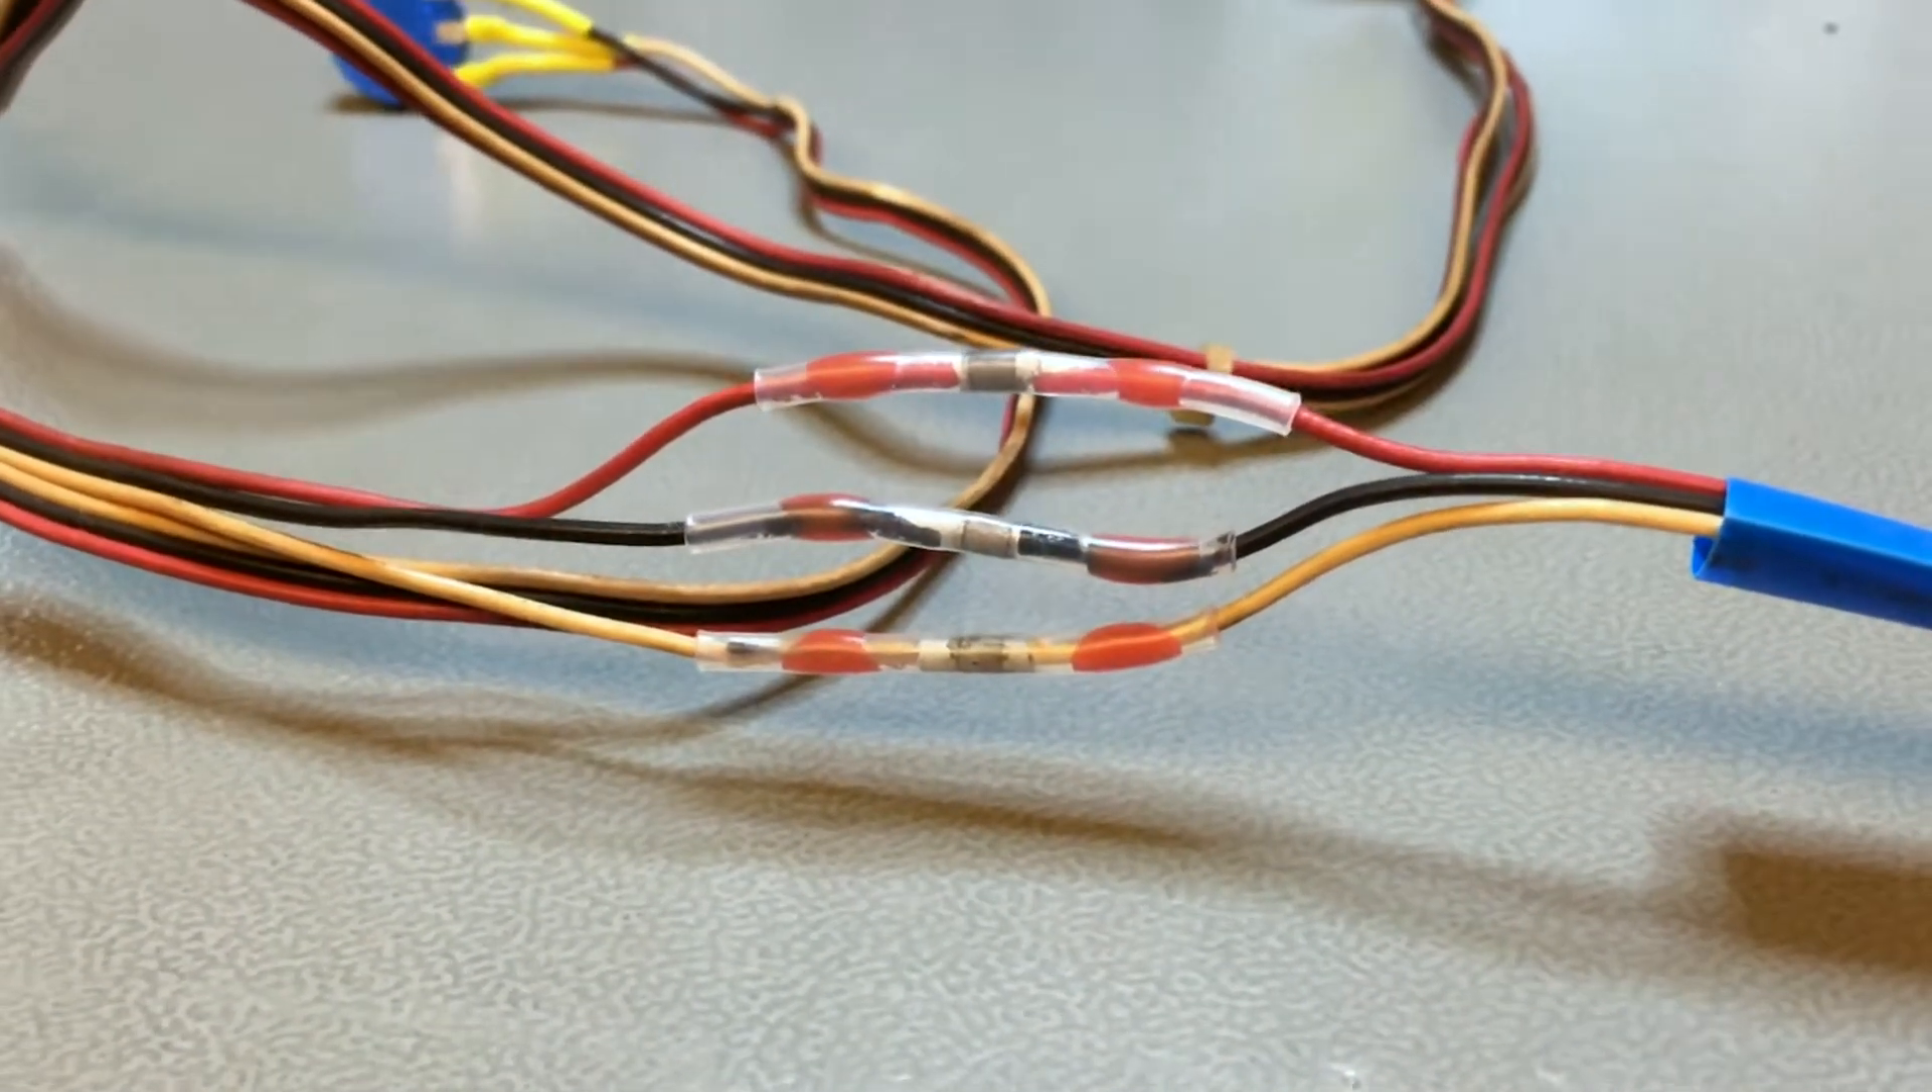I removed the damaged area, exposed new fresh wire and remade the connections with waterproof connectors with embedded solder.